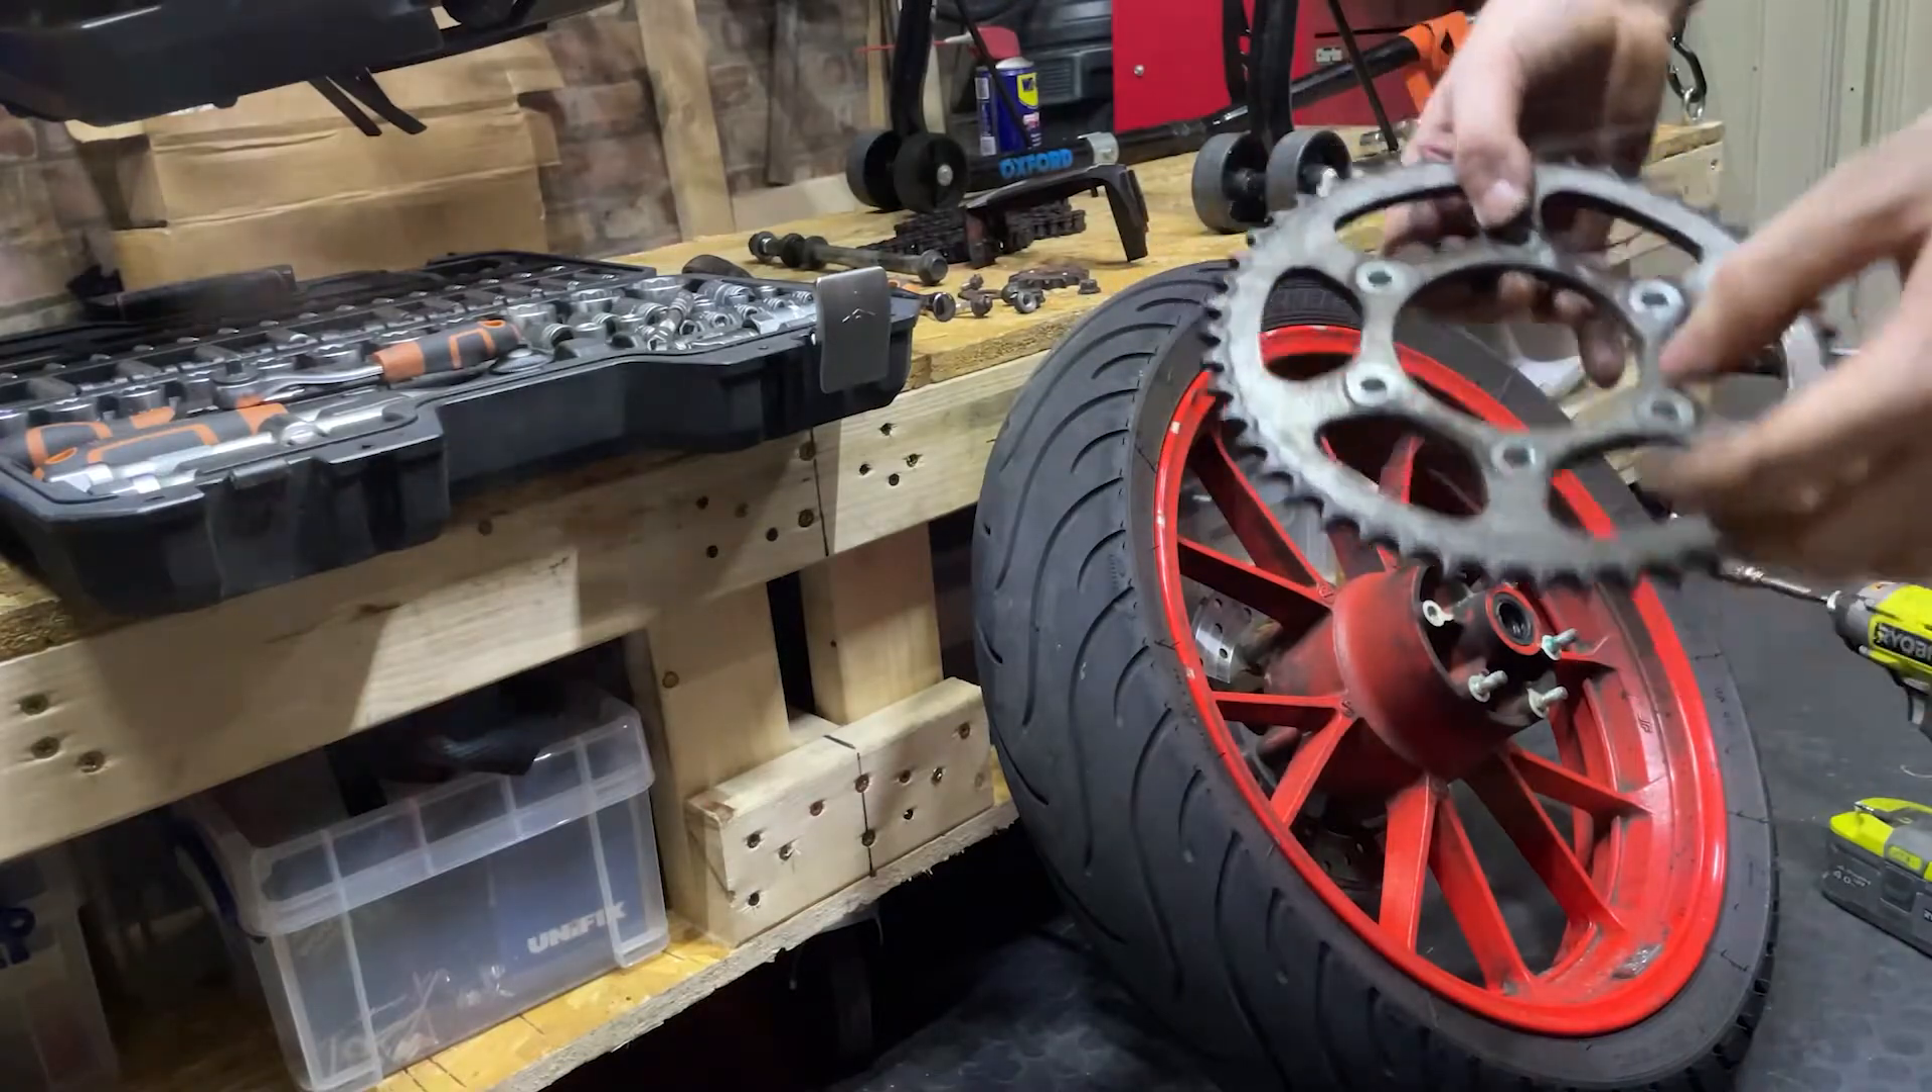There you go. That's the sprocket off.